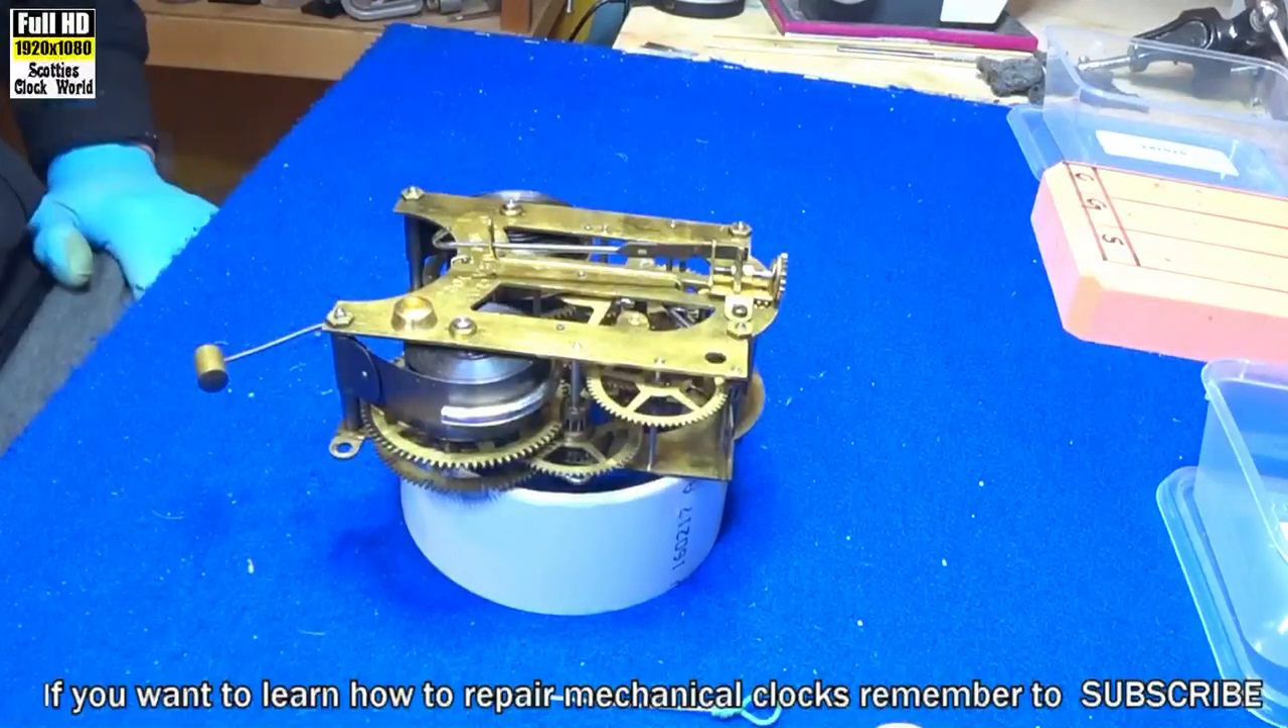The movement has been put back together again, so now we're going to oil it, then we'll put it up on a test stand and check the timing and make sure it's correct.